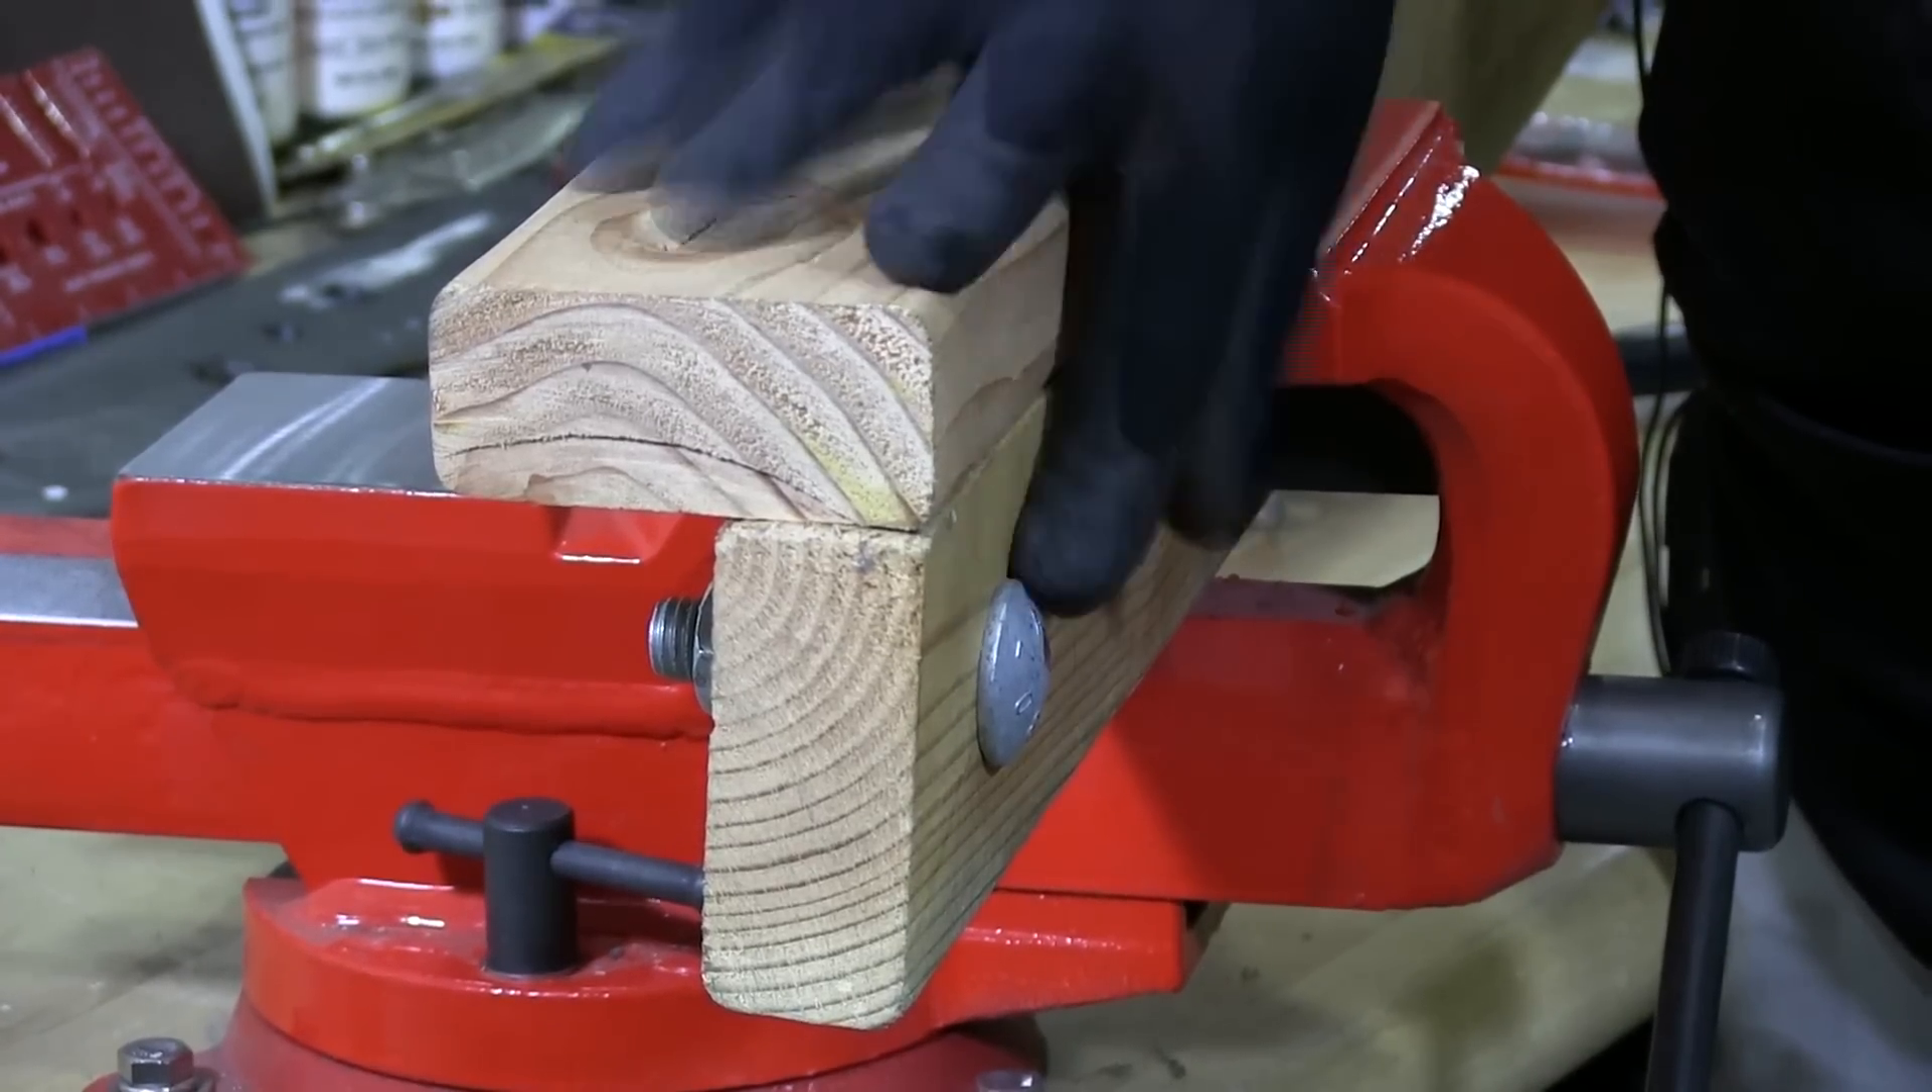So as you can see here the head is nice and flush with the wood. That's typically the way that a carriage bolt should be completed and finished.